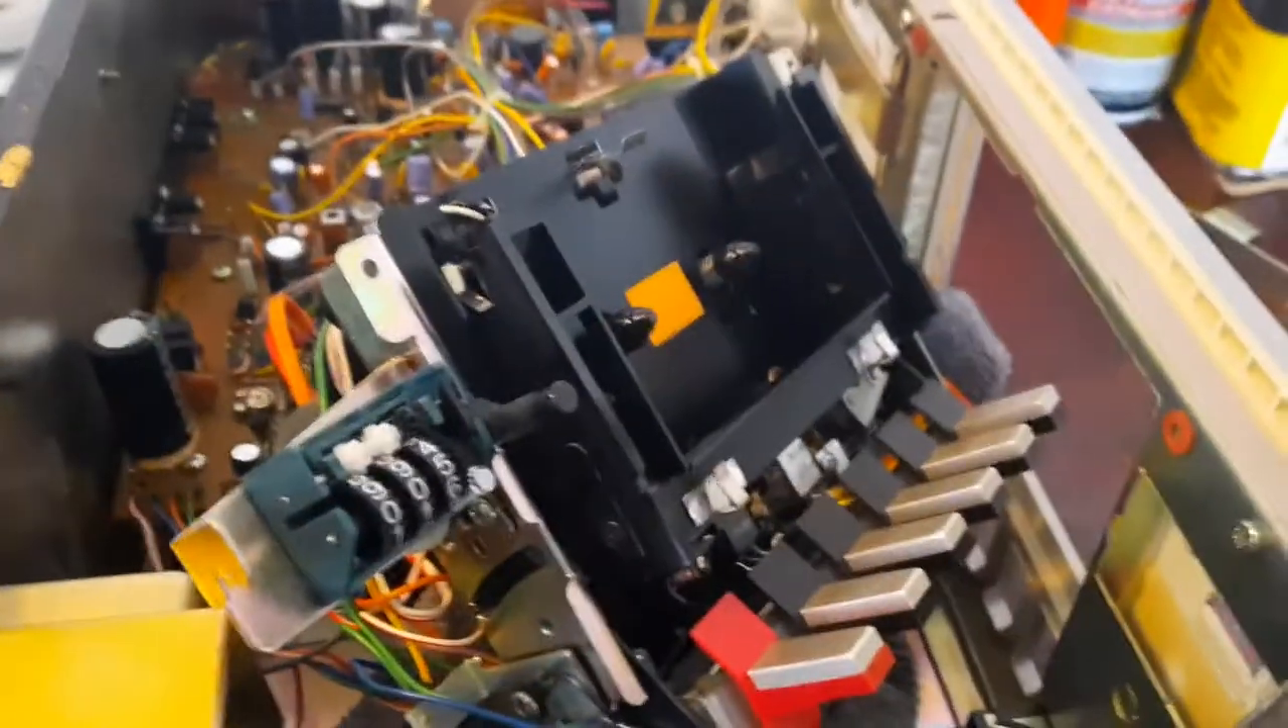Okay now the mechanism is completely out from the front it's laying on its back.